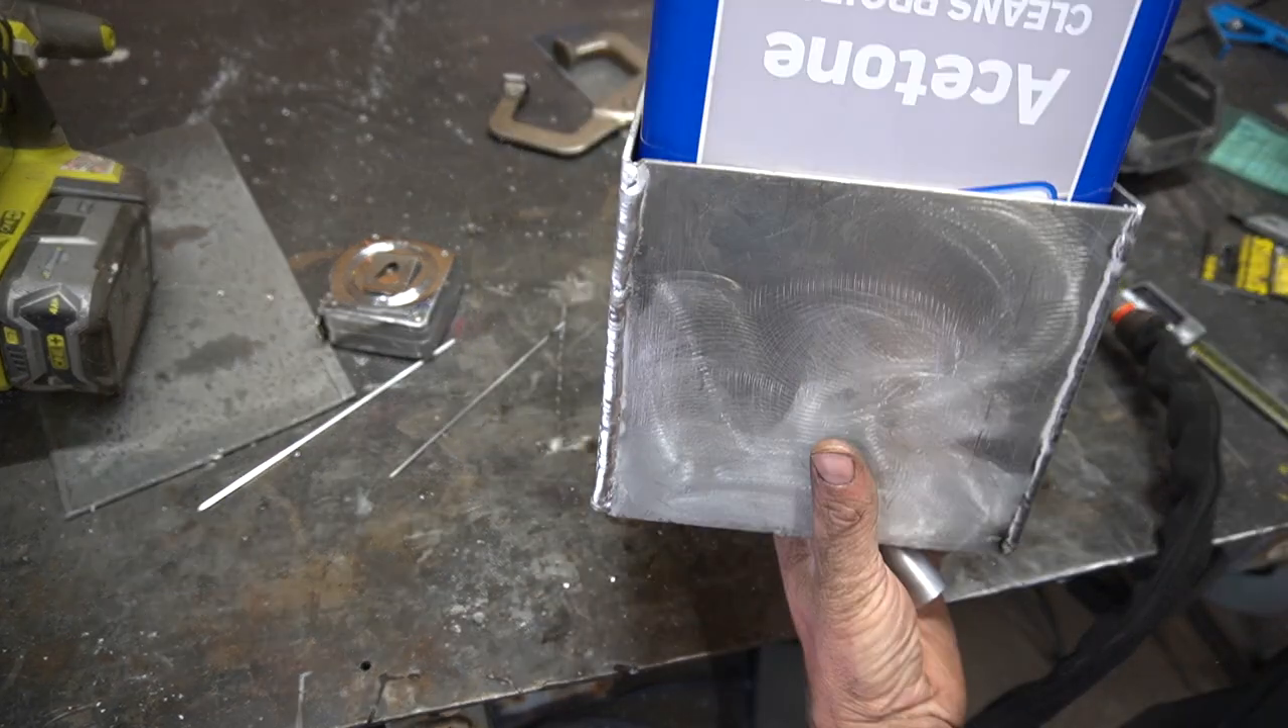So, the acetone bottle can slide right into there, like so.